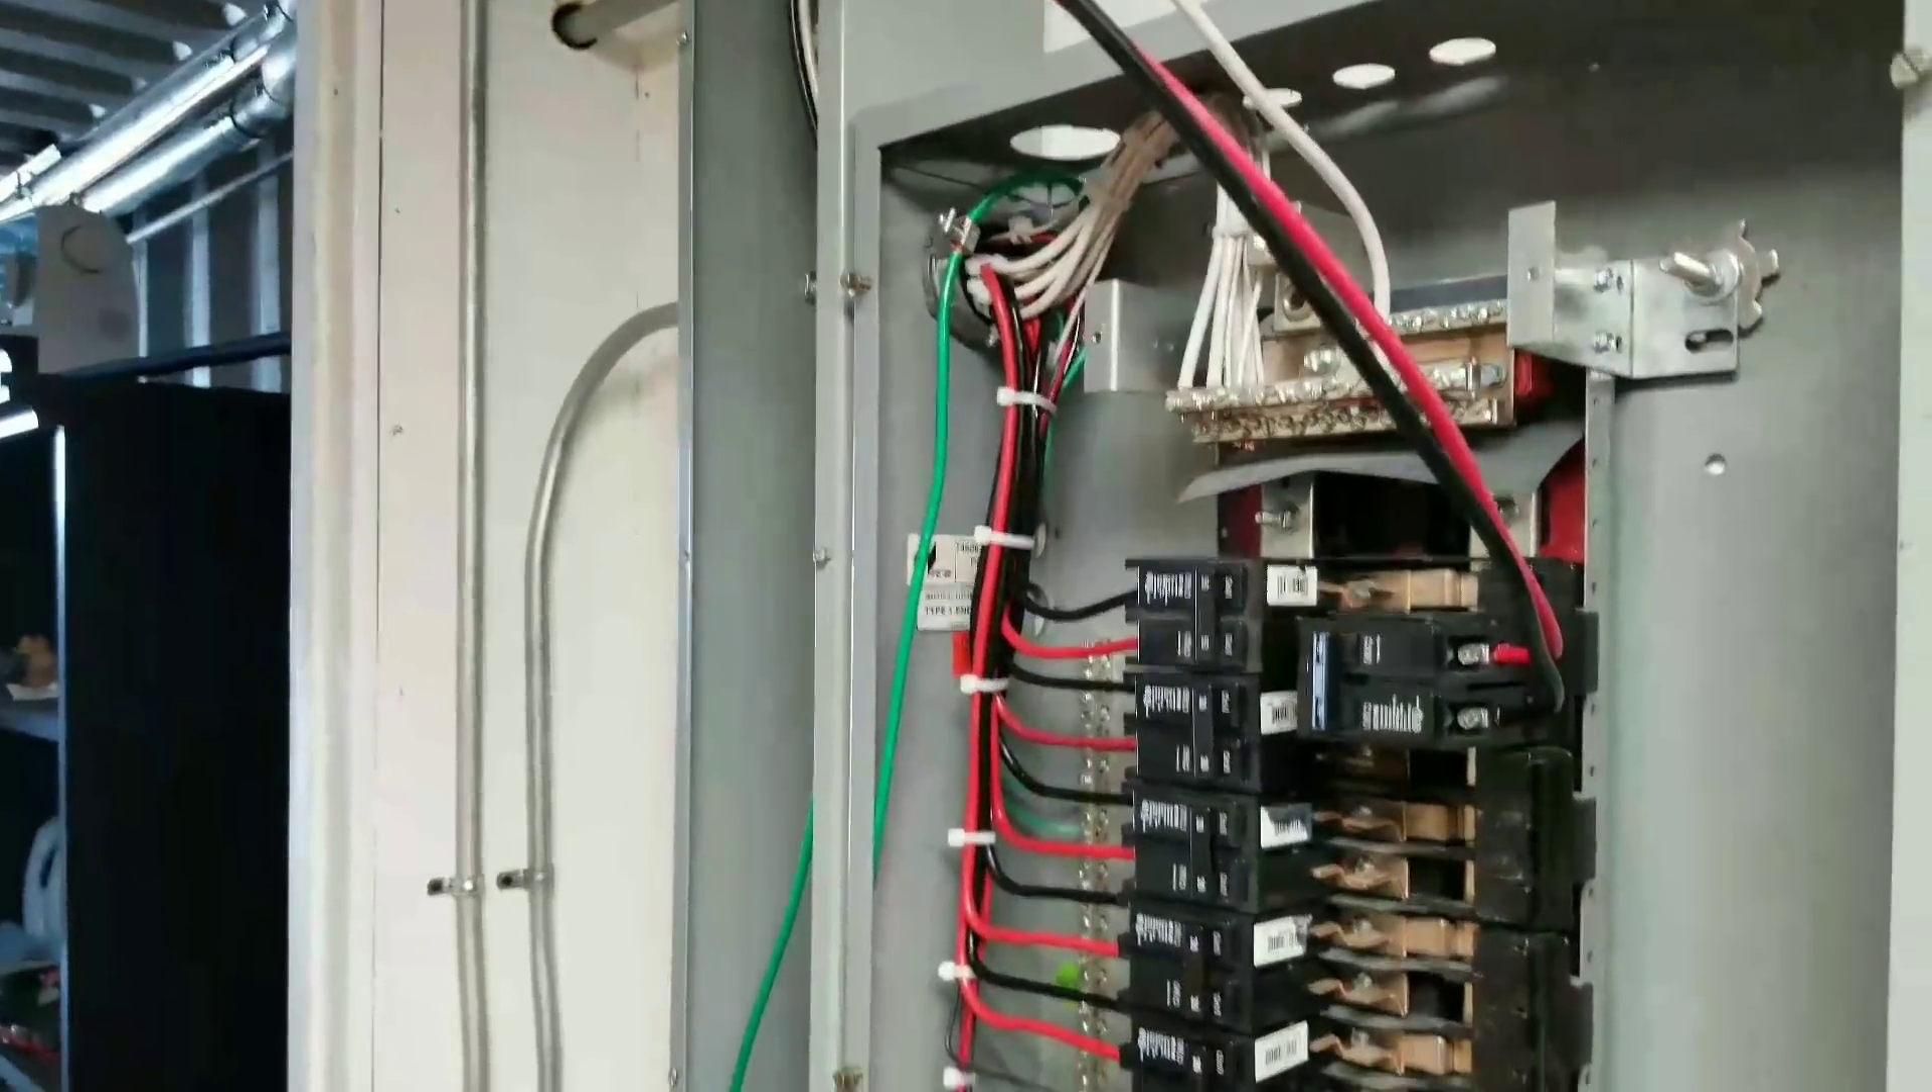Part 4 of our off-grid power loop rebuild and here I am in my main load panel and as you can see I have a lot of my circuits terminated.